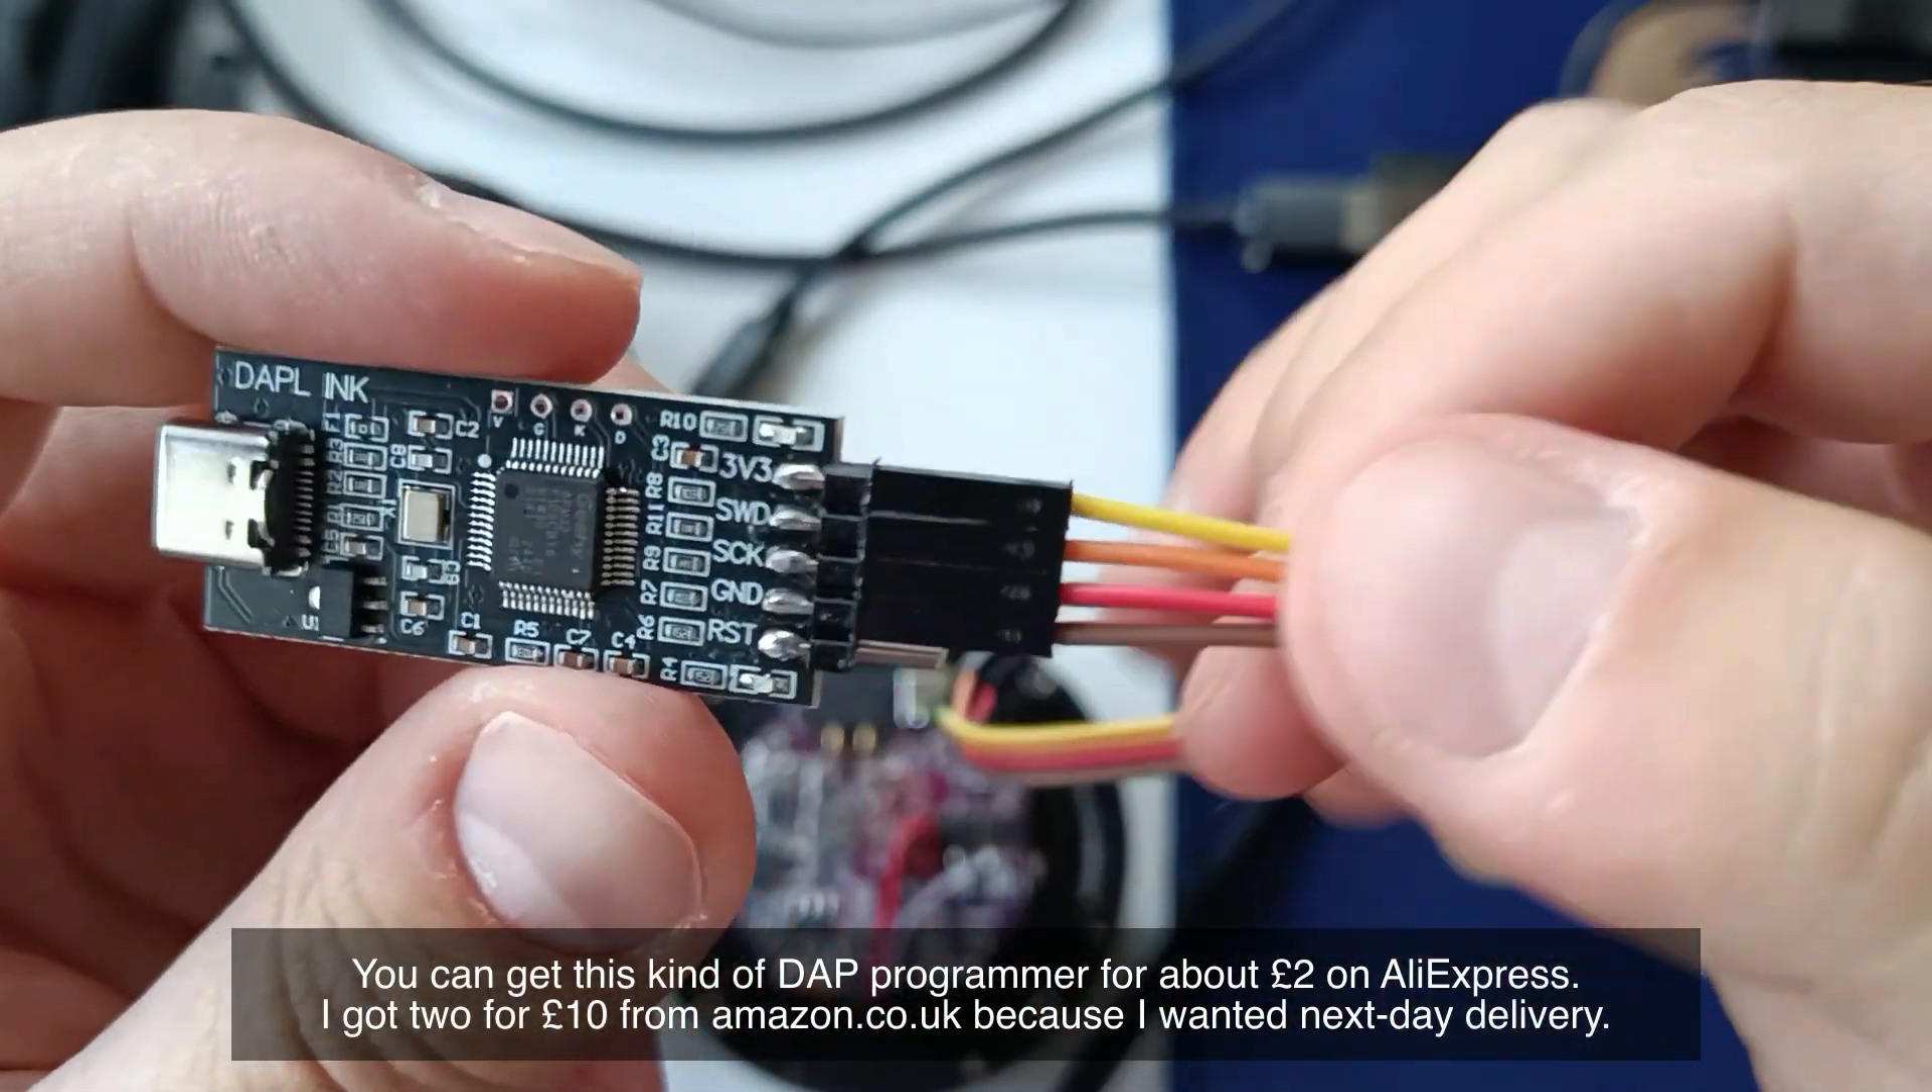This is a DAP-Link programmer. And I've already have the wires connected to it.